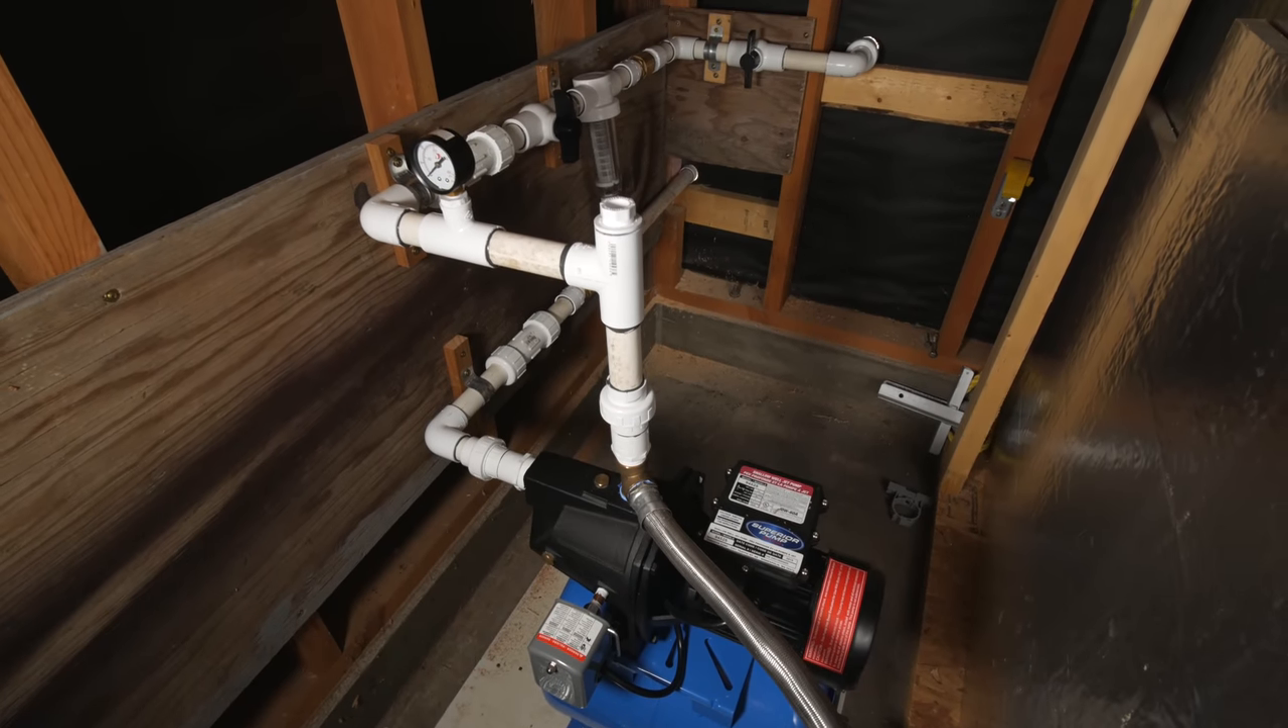And here's the system installed in the shed.